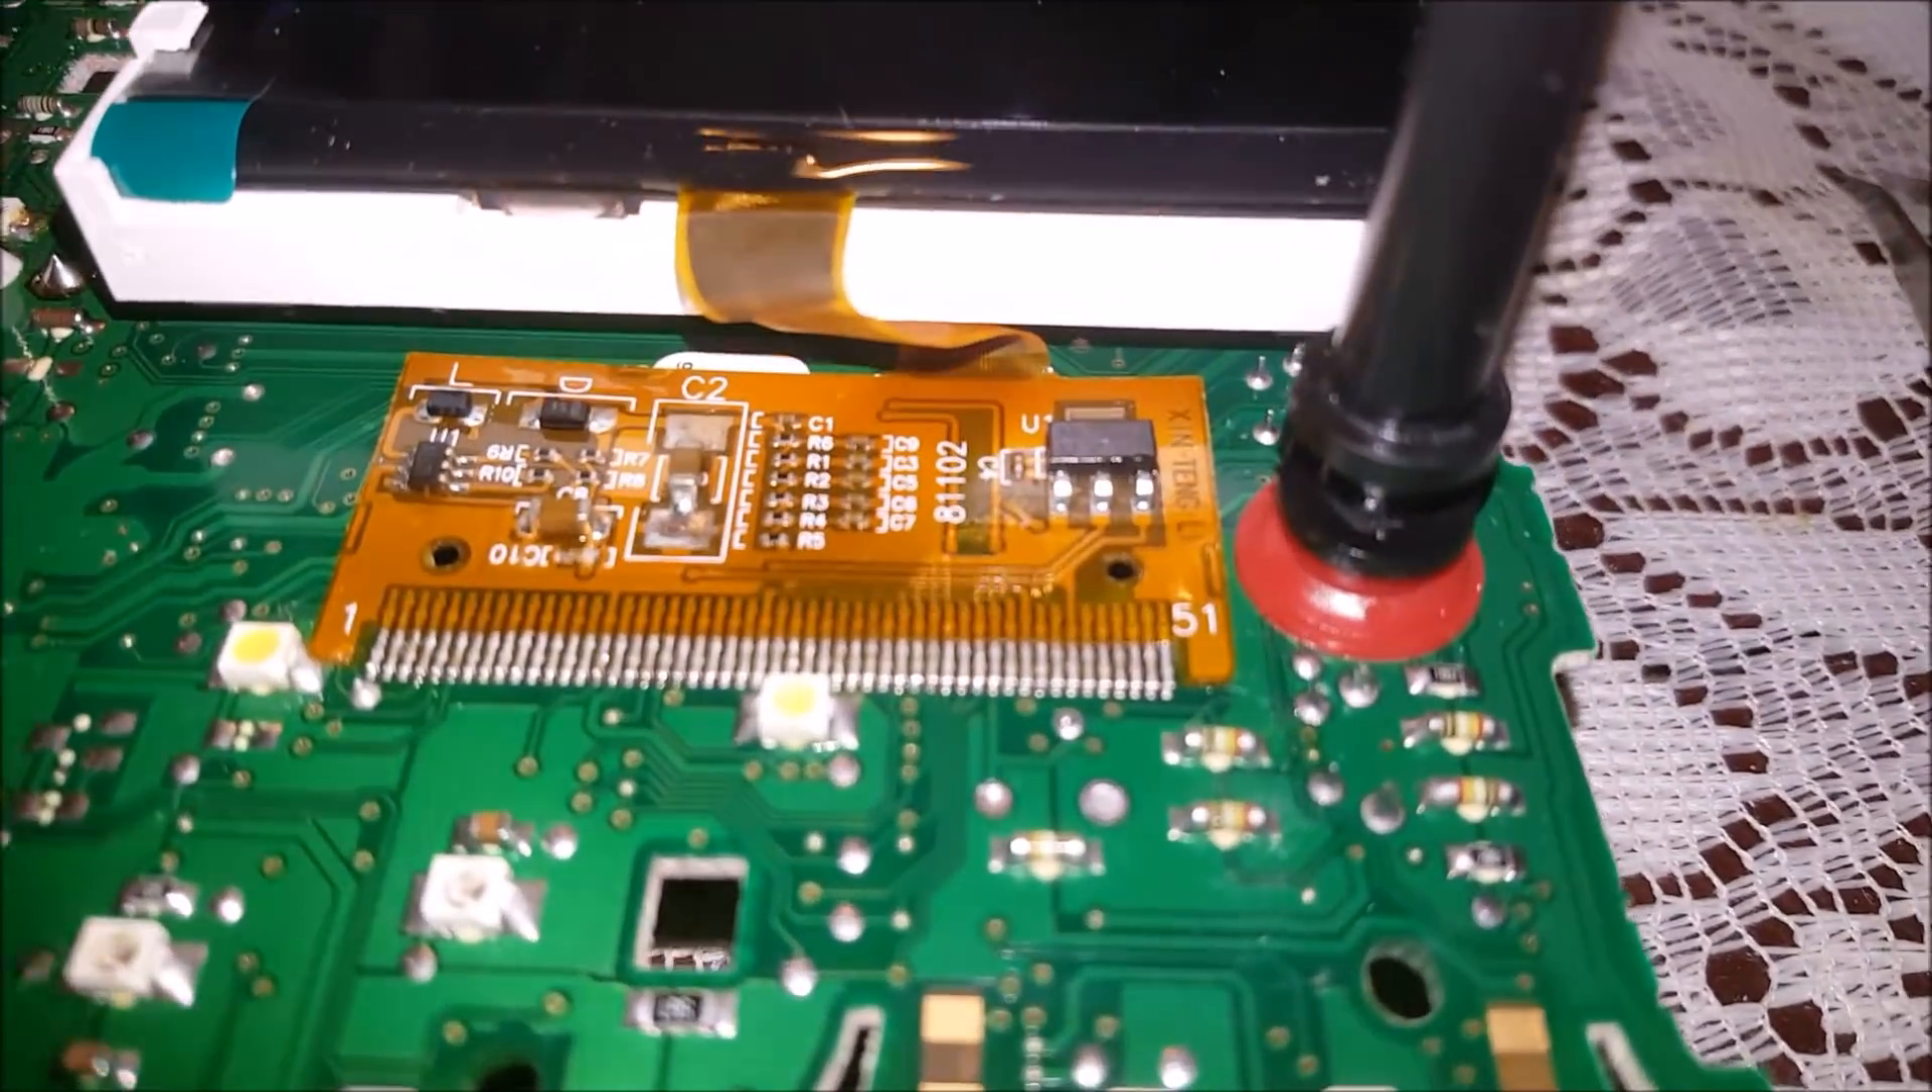All right, so there's the LCD in place.